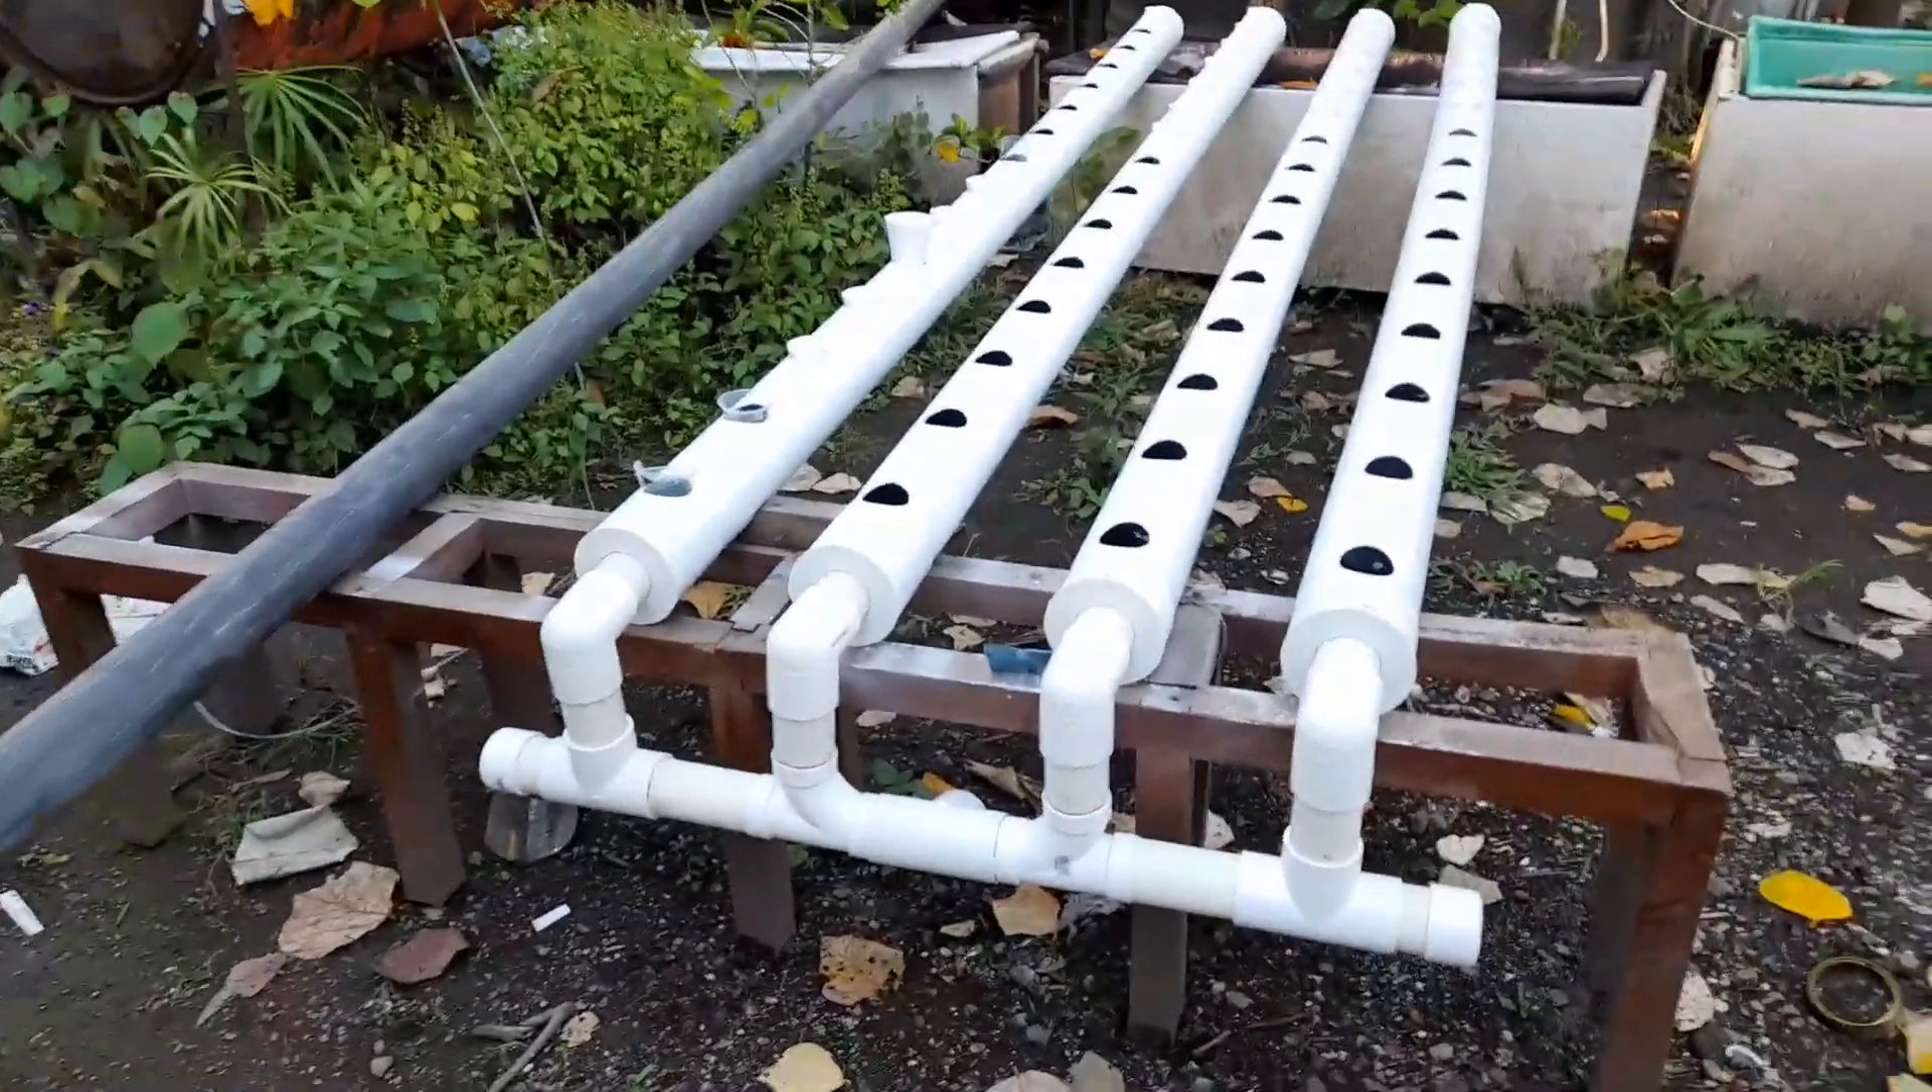Aquí ya están hechos todos los bushing y colocados los tubos de PVC de 2 pulgadas.